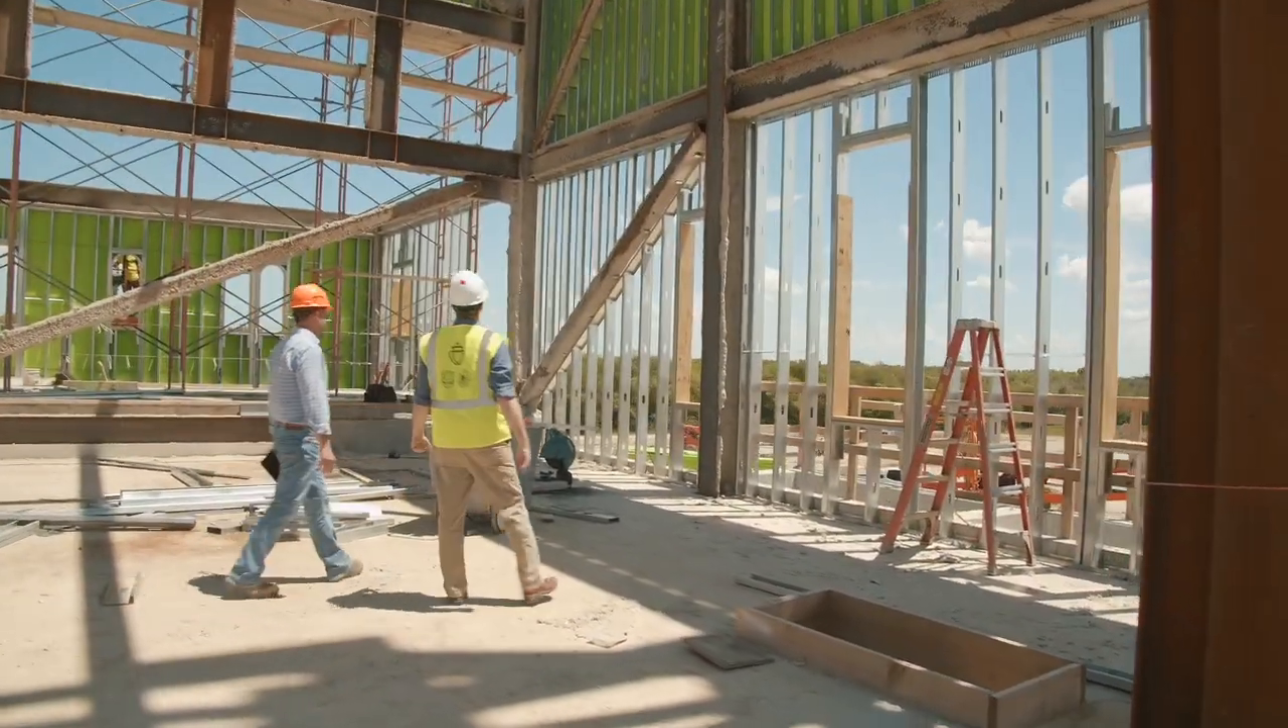You can see a lot of the windows are already framed in.